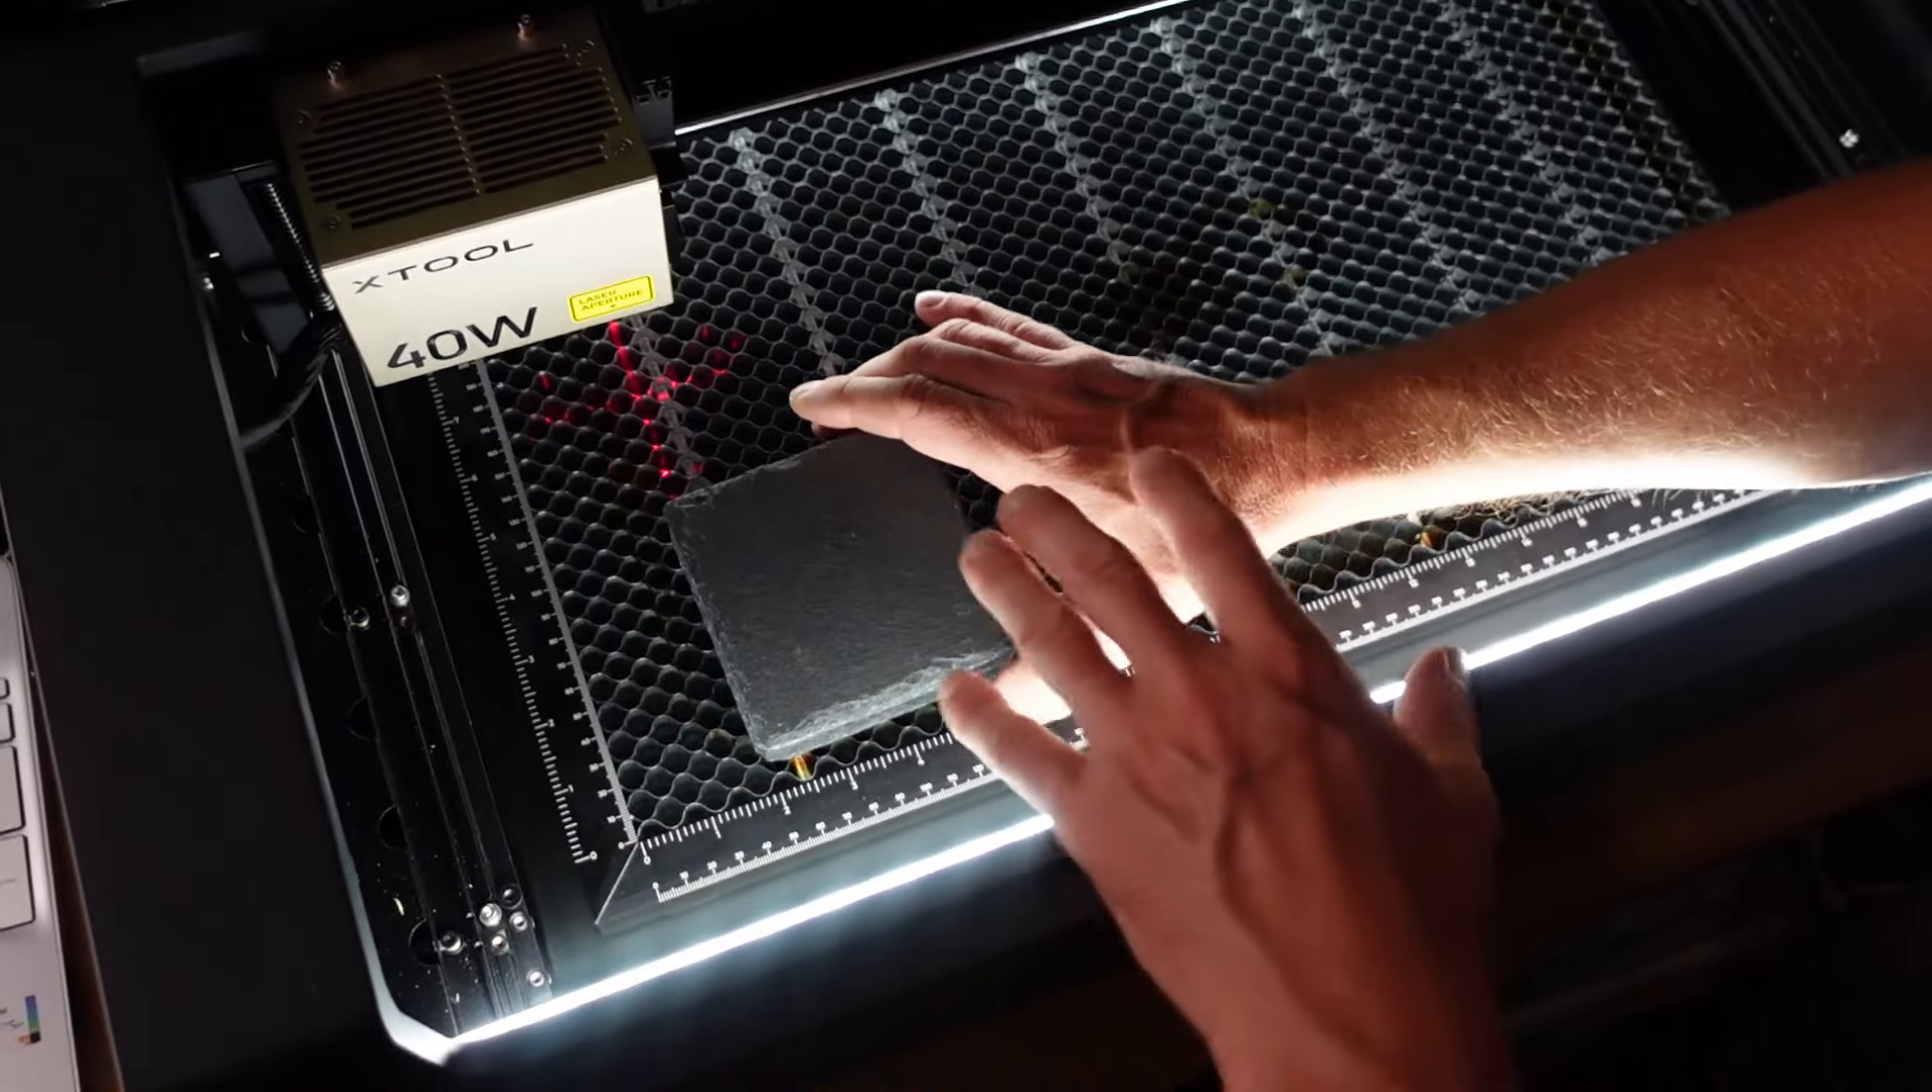So we put the tray back in, and now we've got our honeycomb.